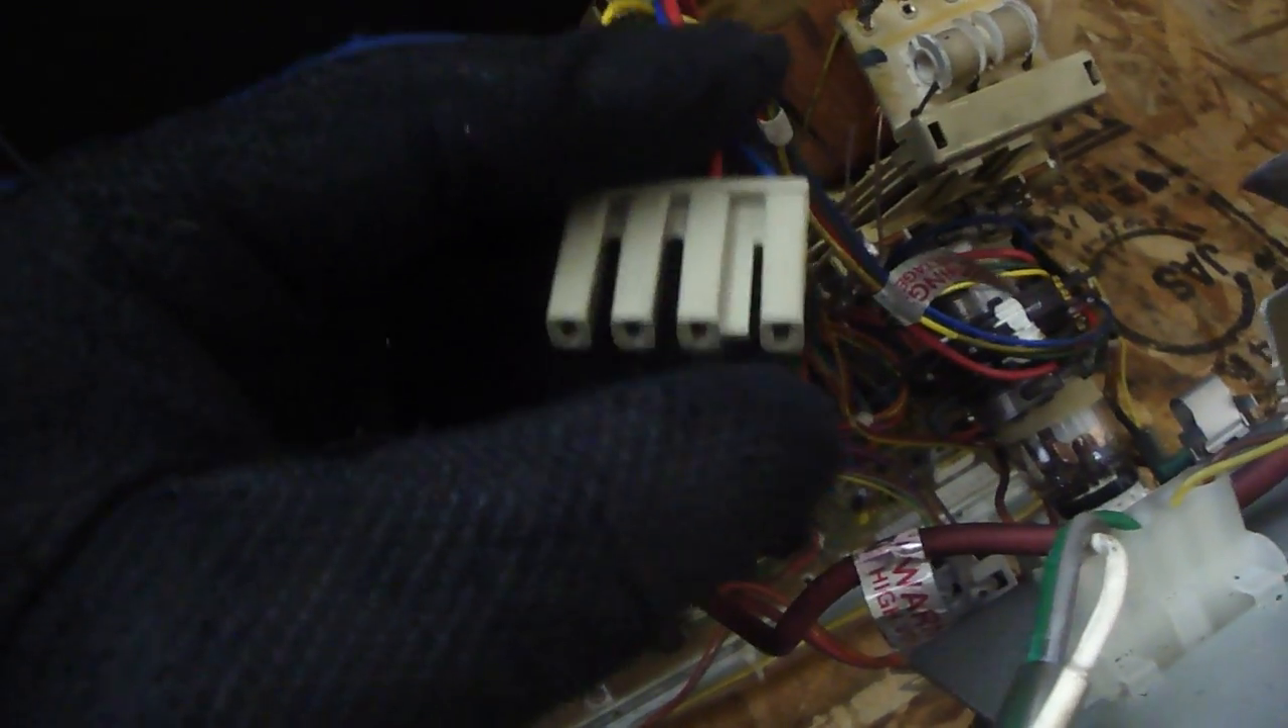All right so now we have our our clip disconnected.